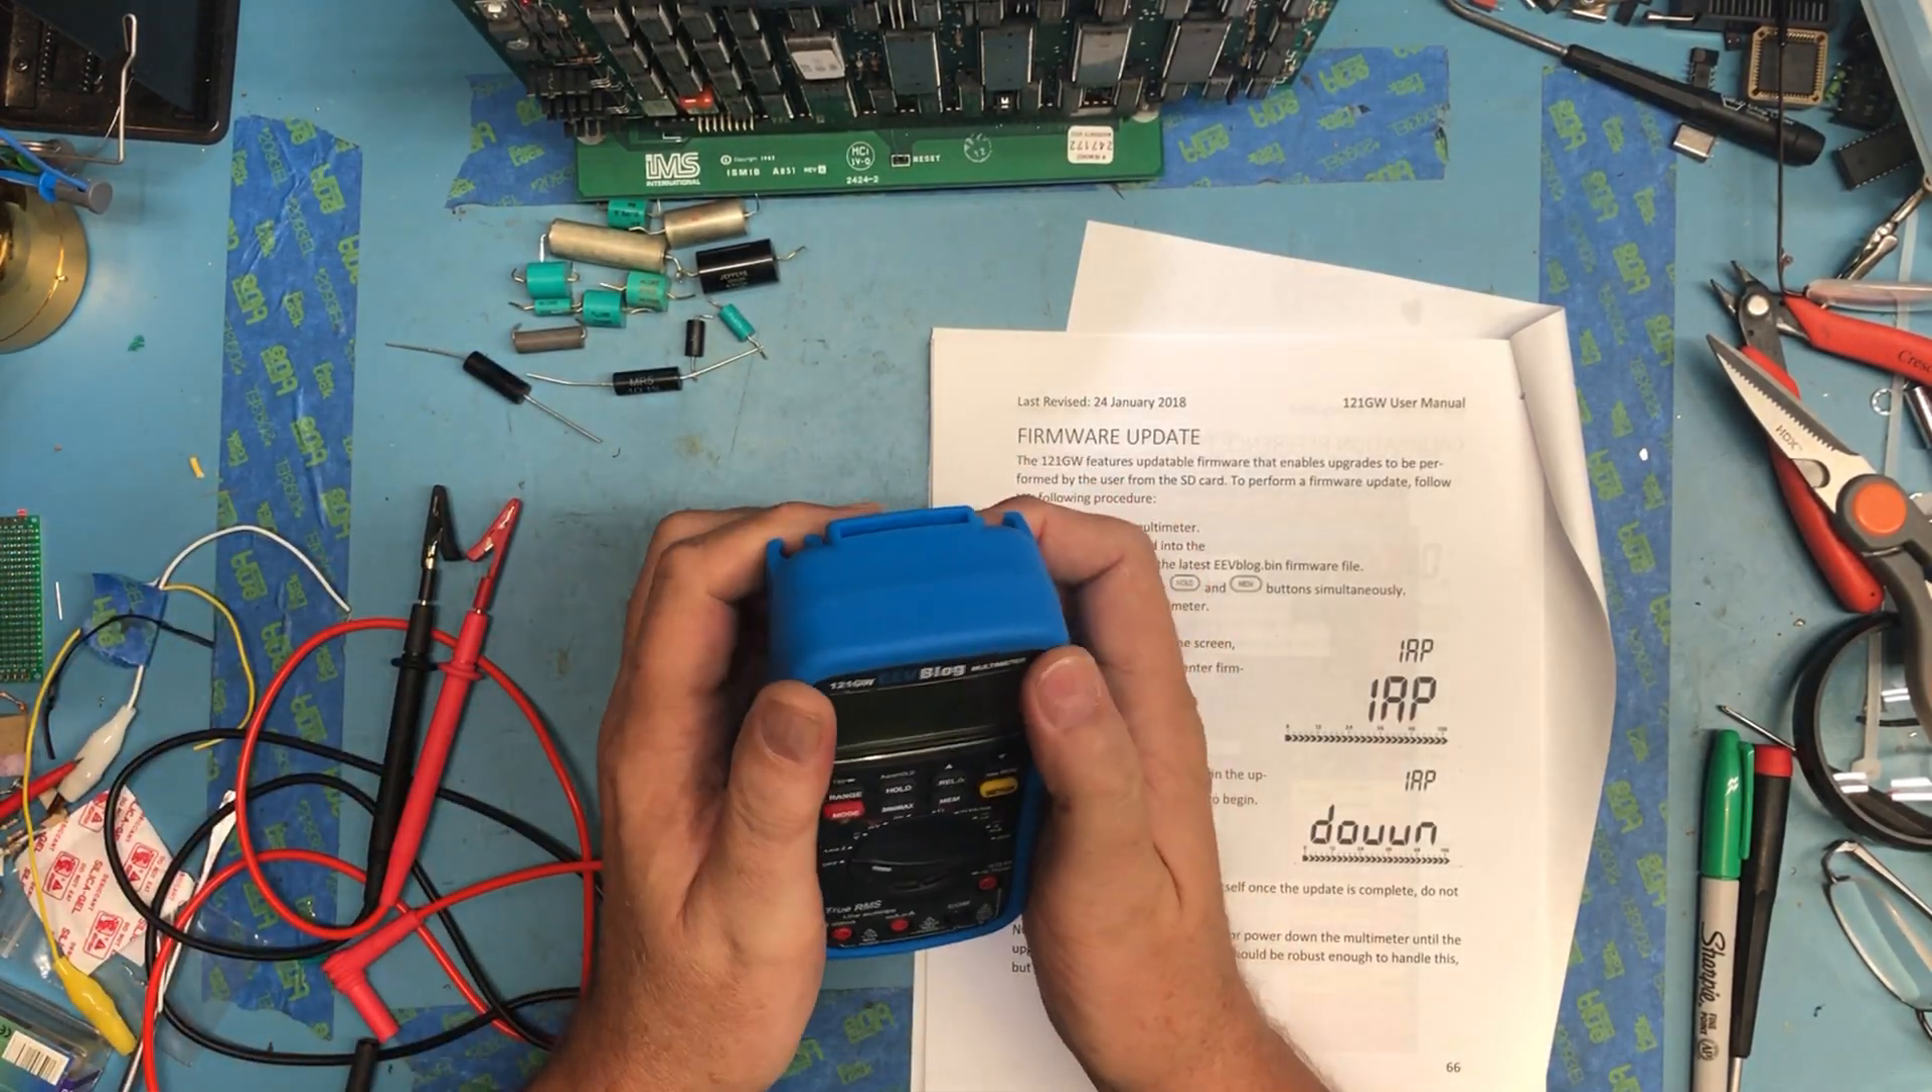I've not taken the rubber case off the unit yet.